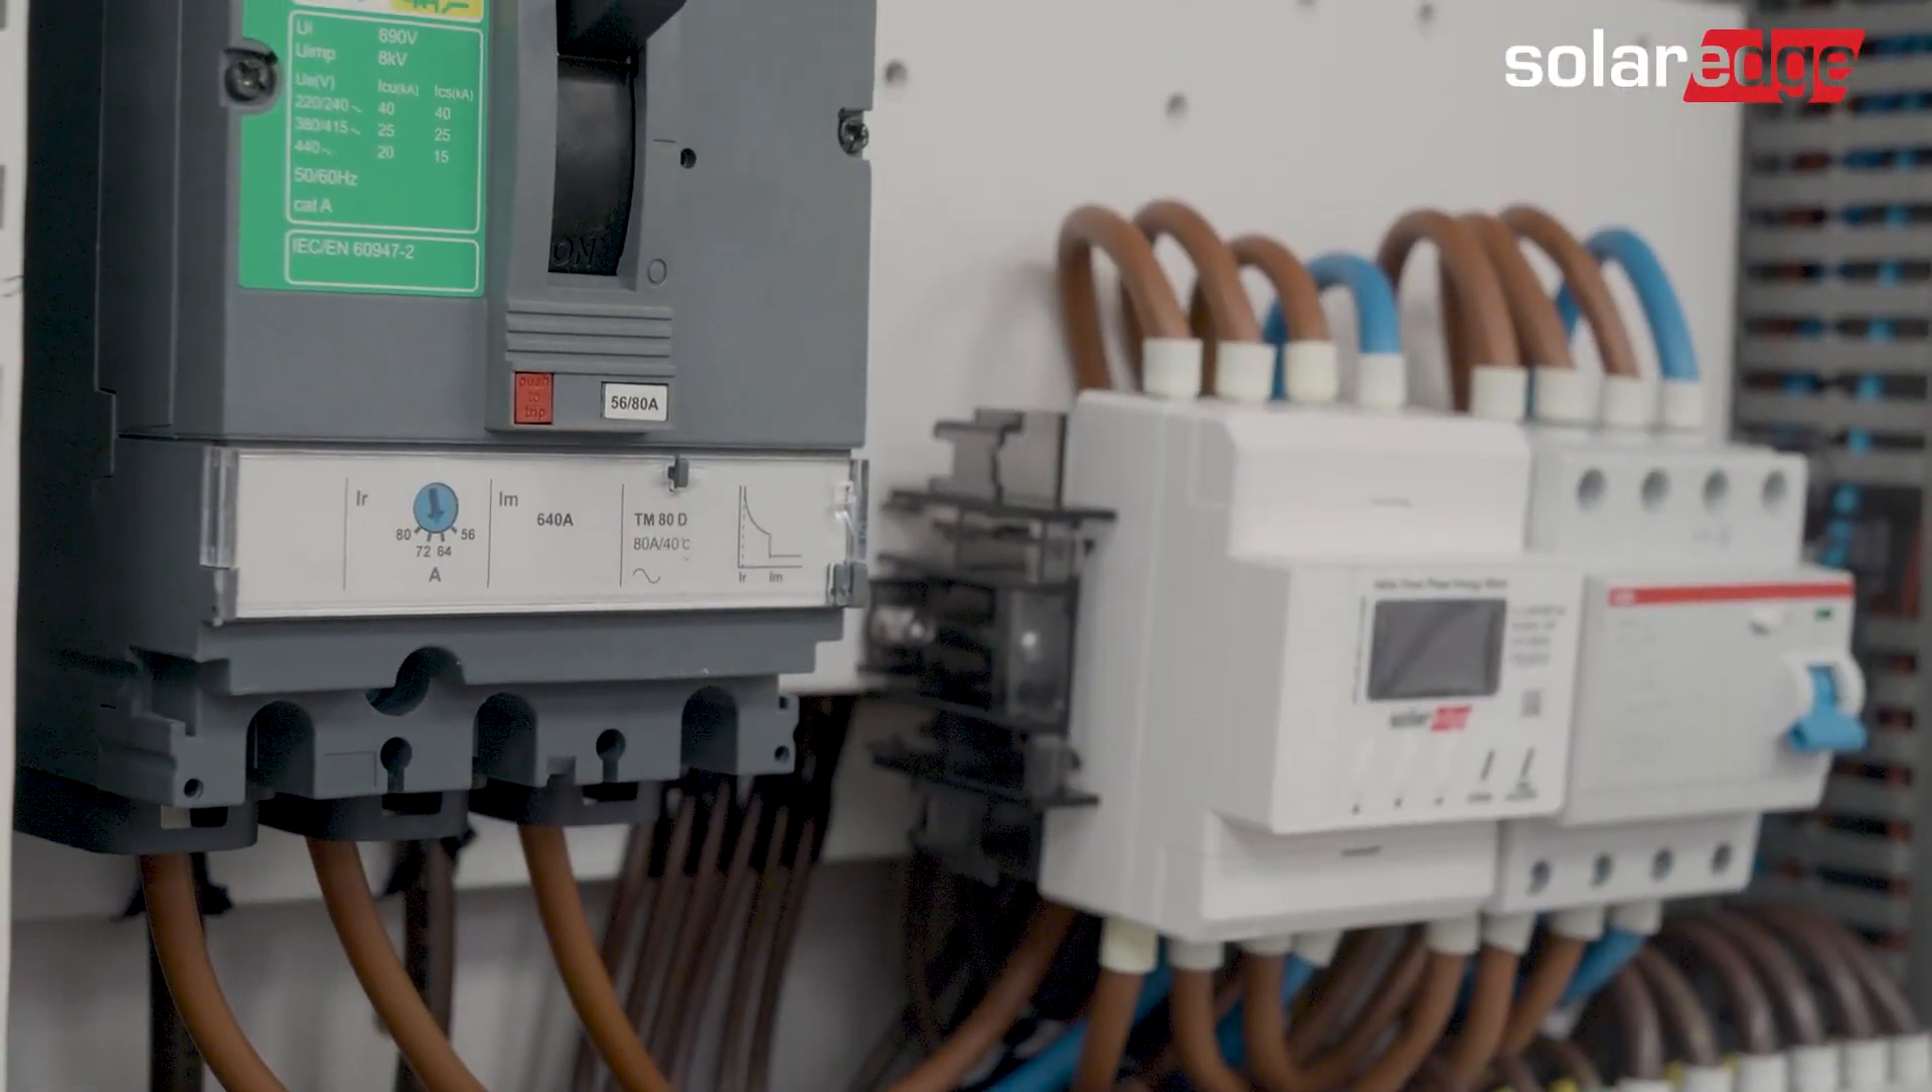The solar edge home inline meter is installed.